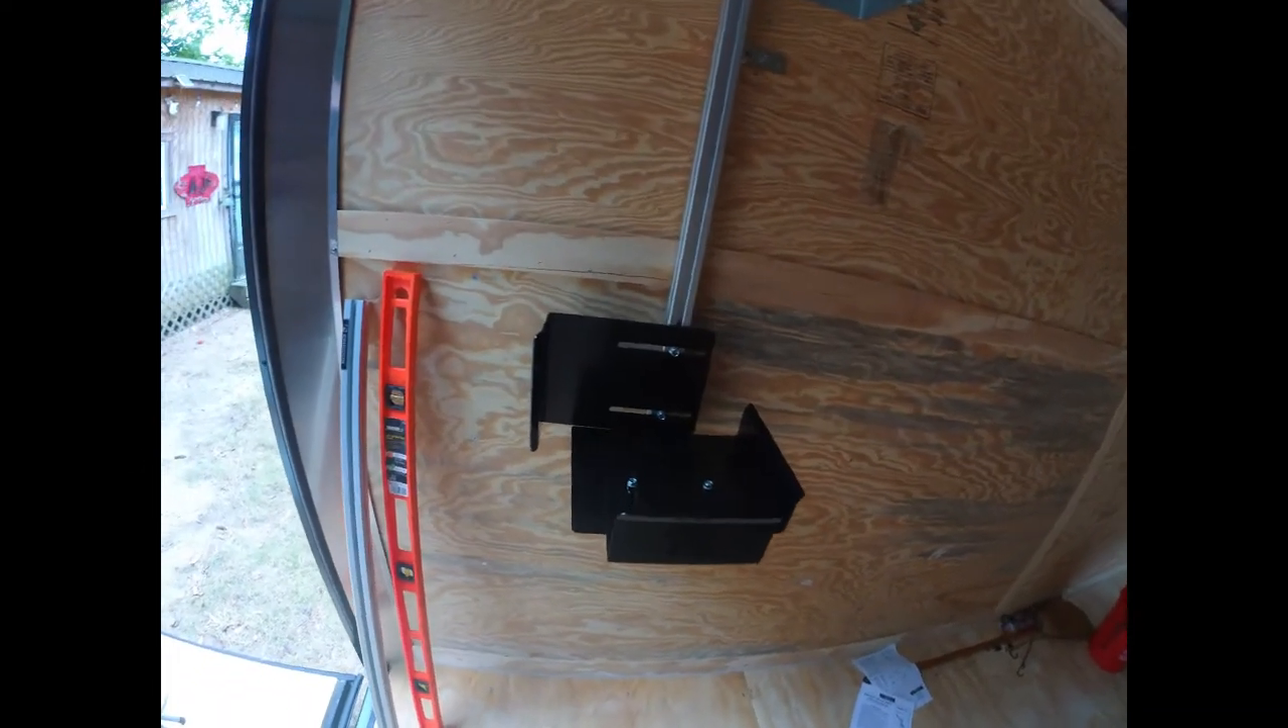I got my base screwed together.